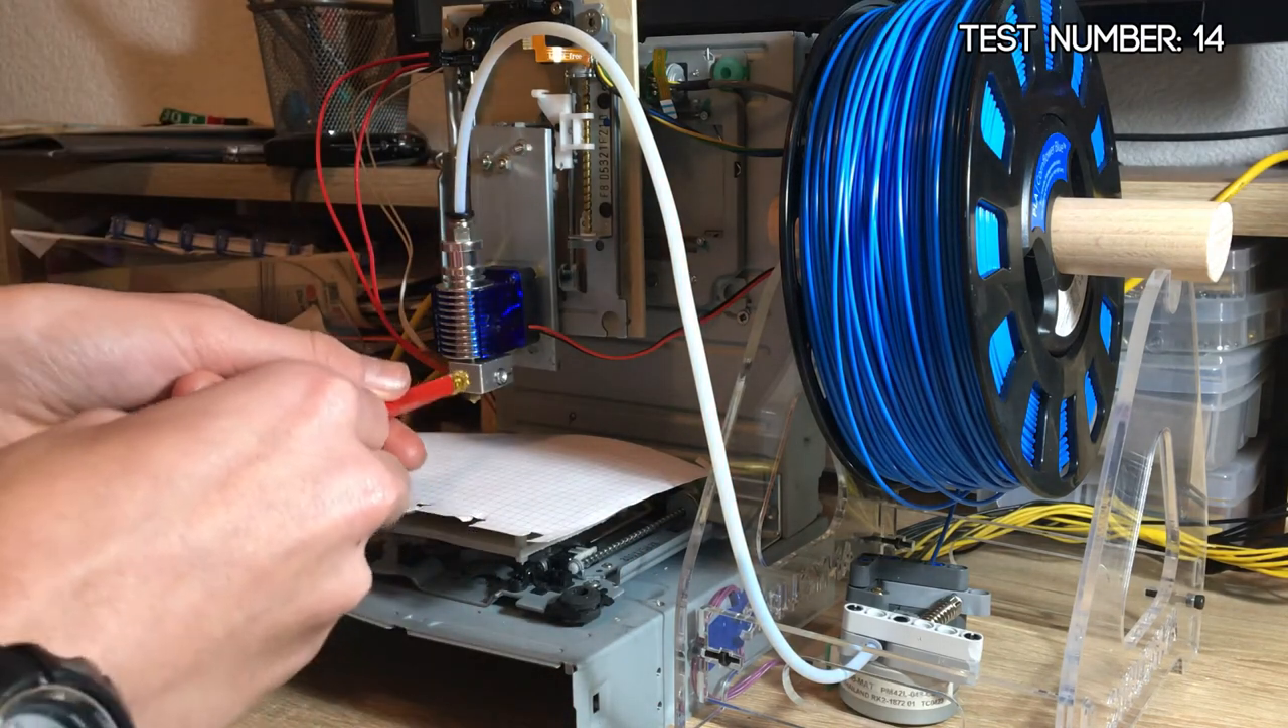Okay, so I've now attached the new hotend, and the major difference is that it has this fan.